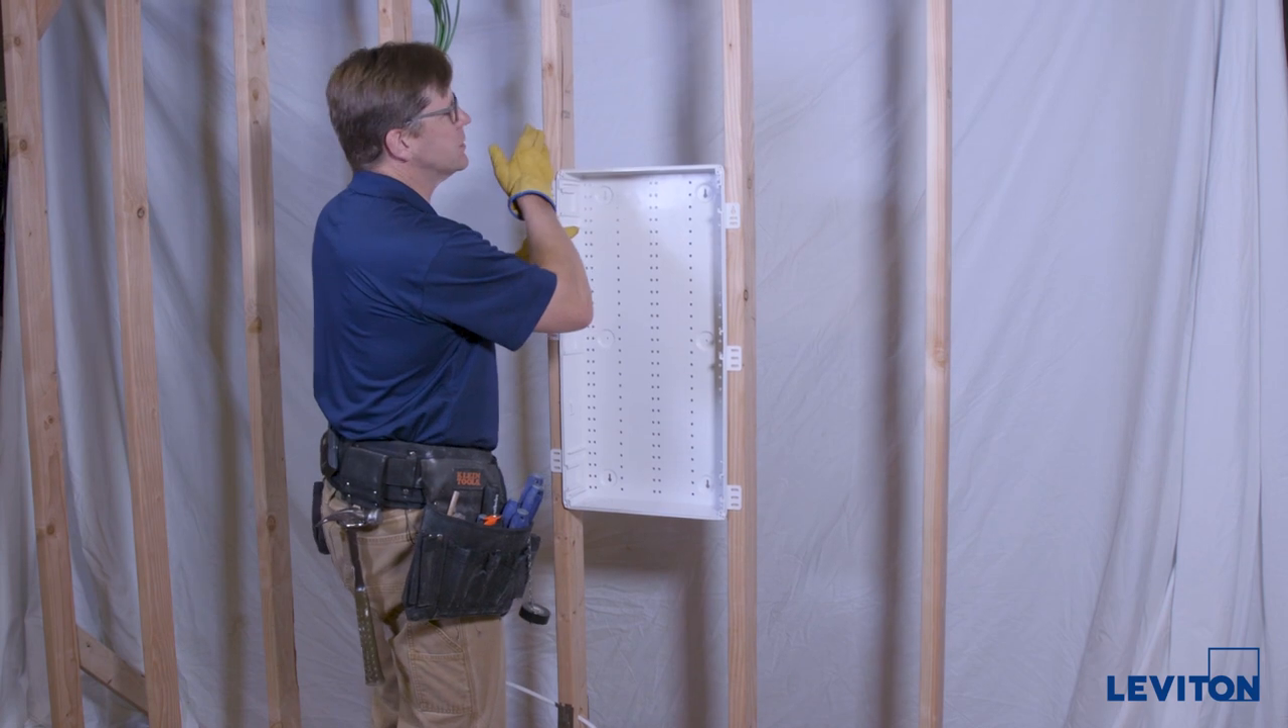Now you'll note on this product, it sits right in the stud bay.